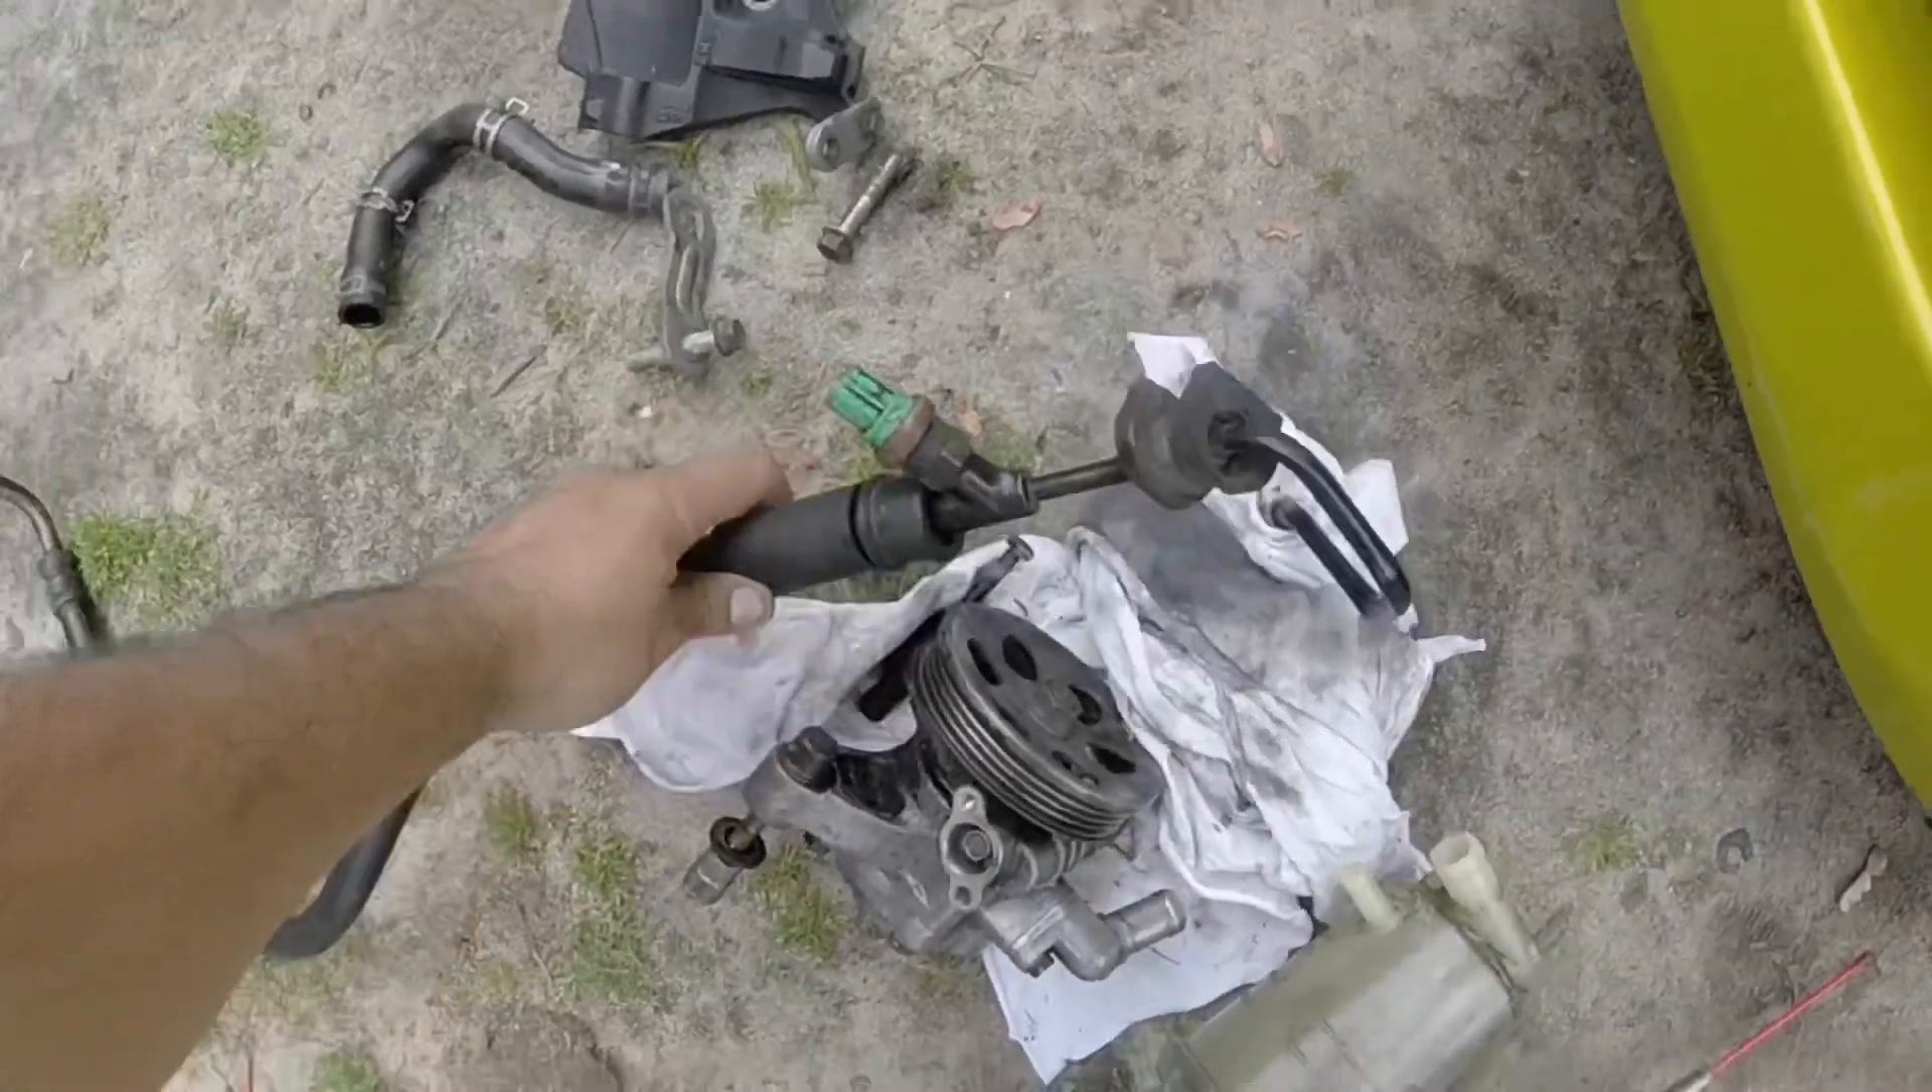All right so right now pretty much I just got all the stock power steering stuff out which is right here.